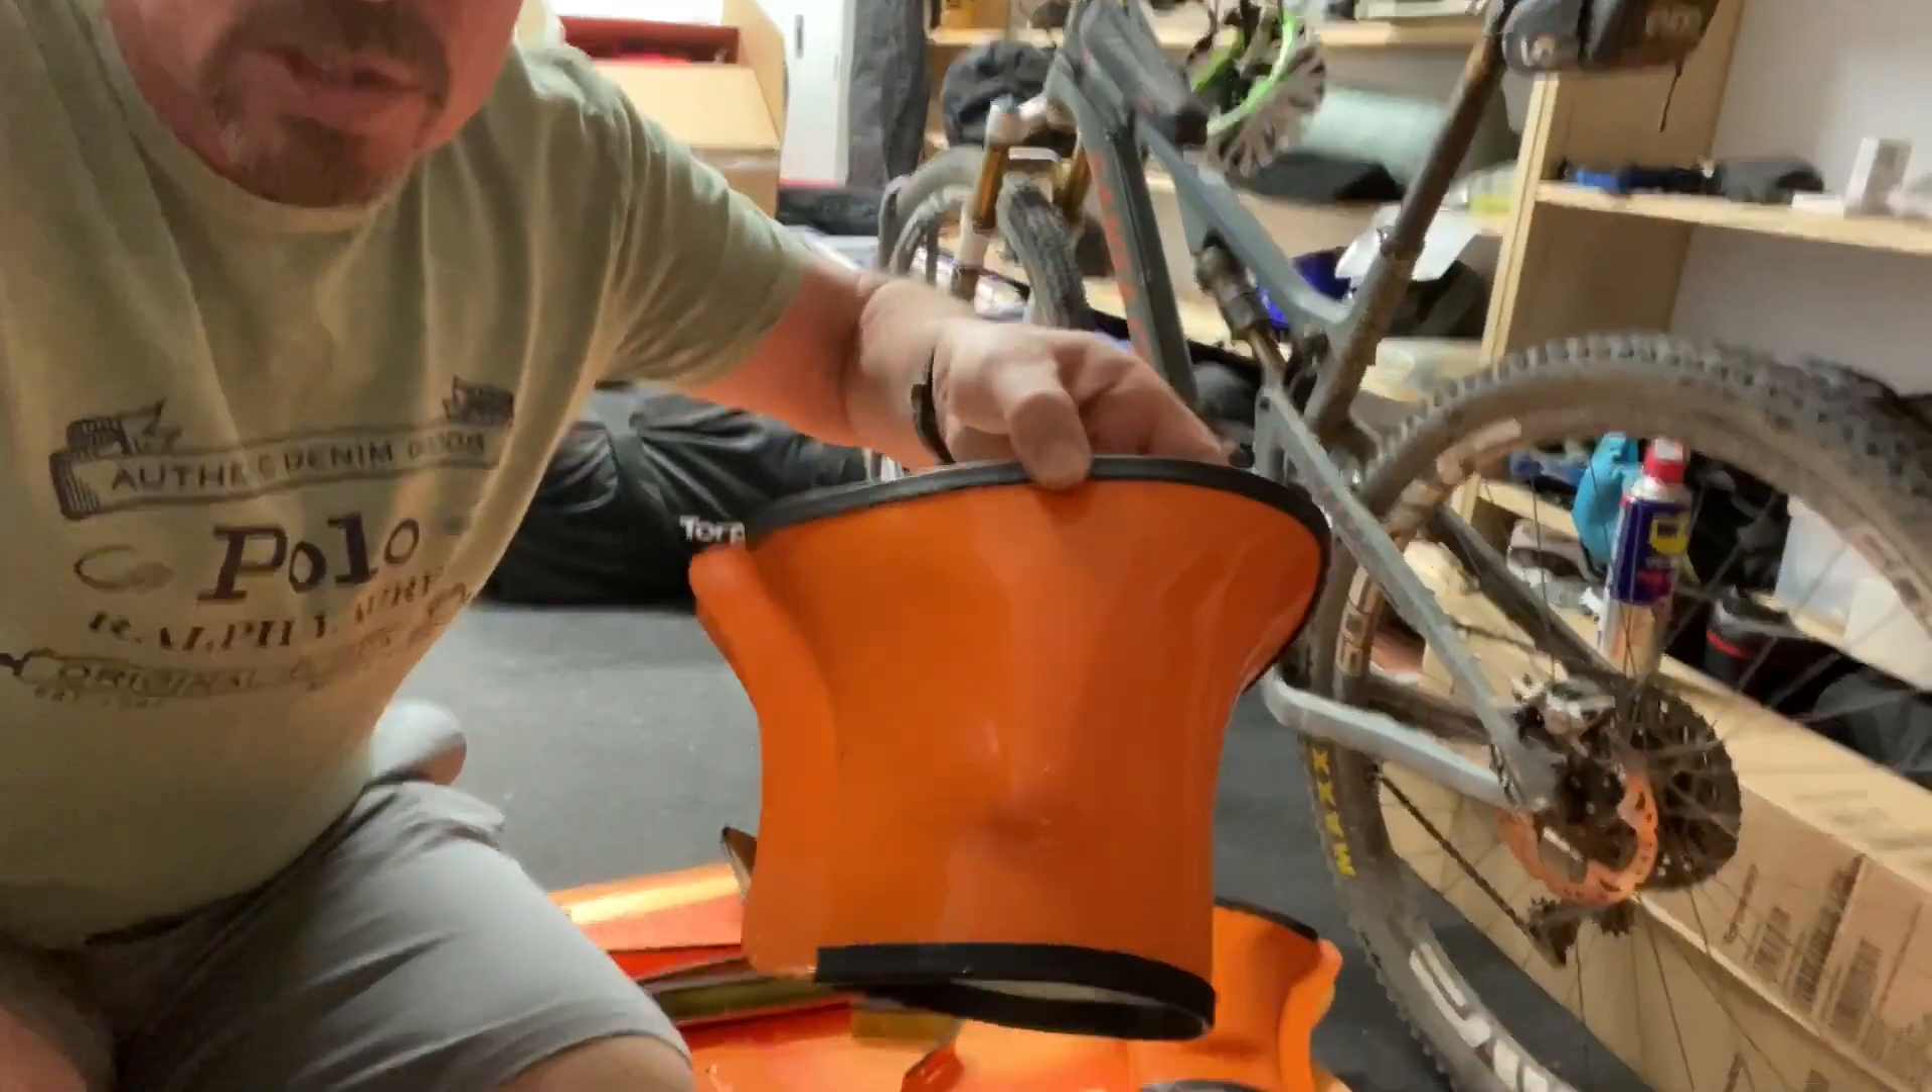You can see I've attached these rubber fairings that I just got from the rubber strips that I got from the local hardware store.